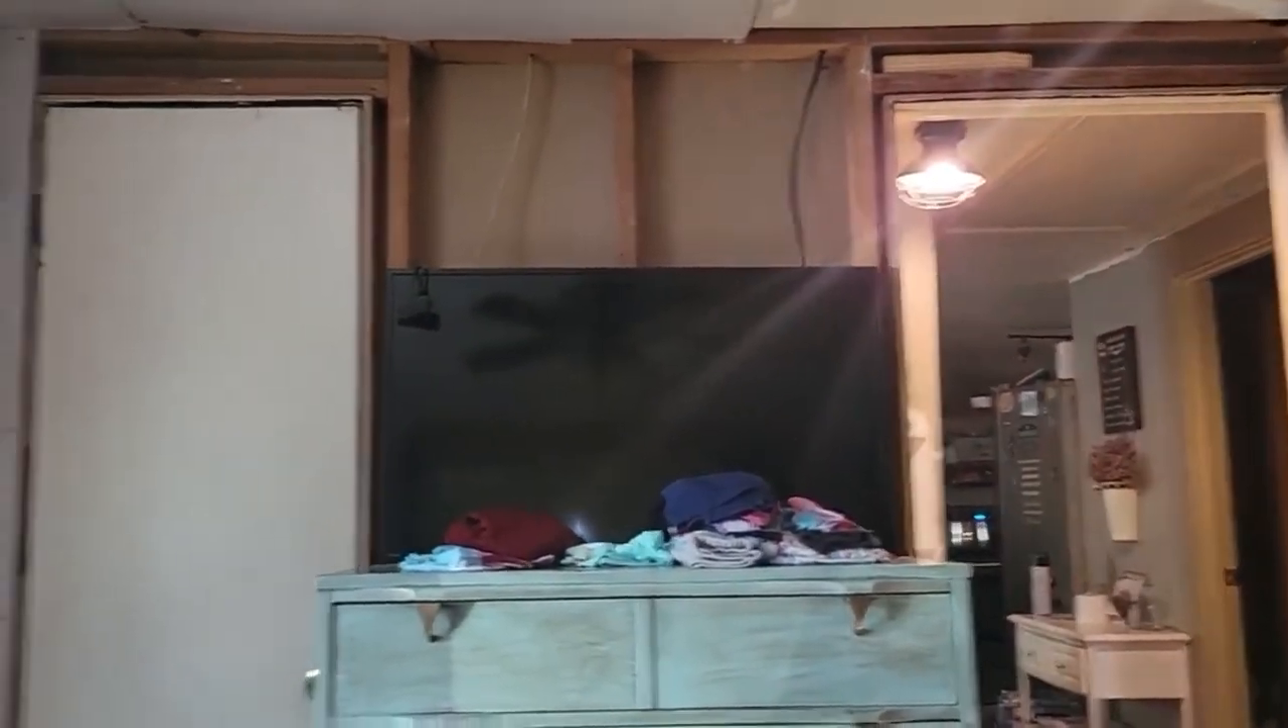This wall also has not been sheetrocked.